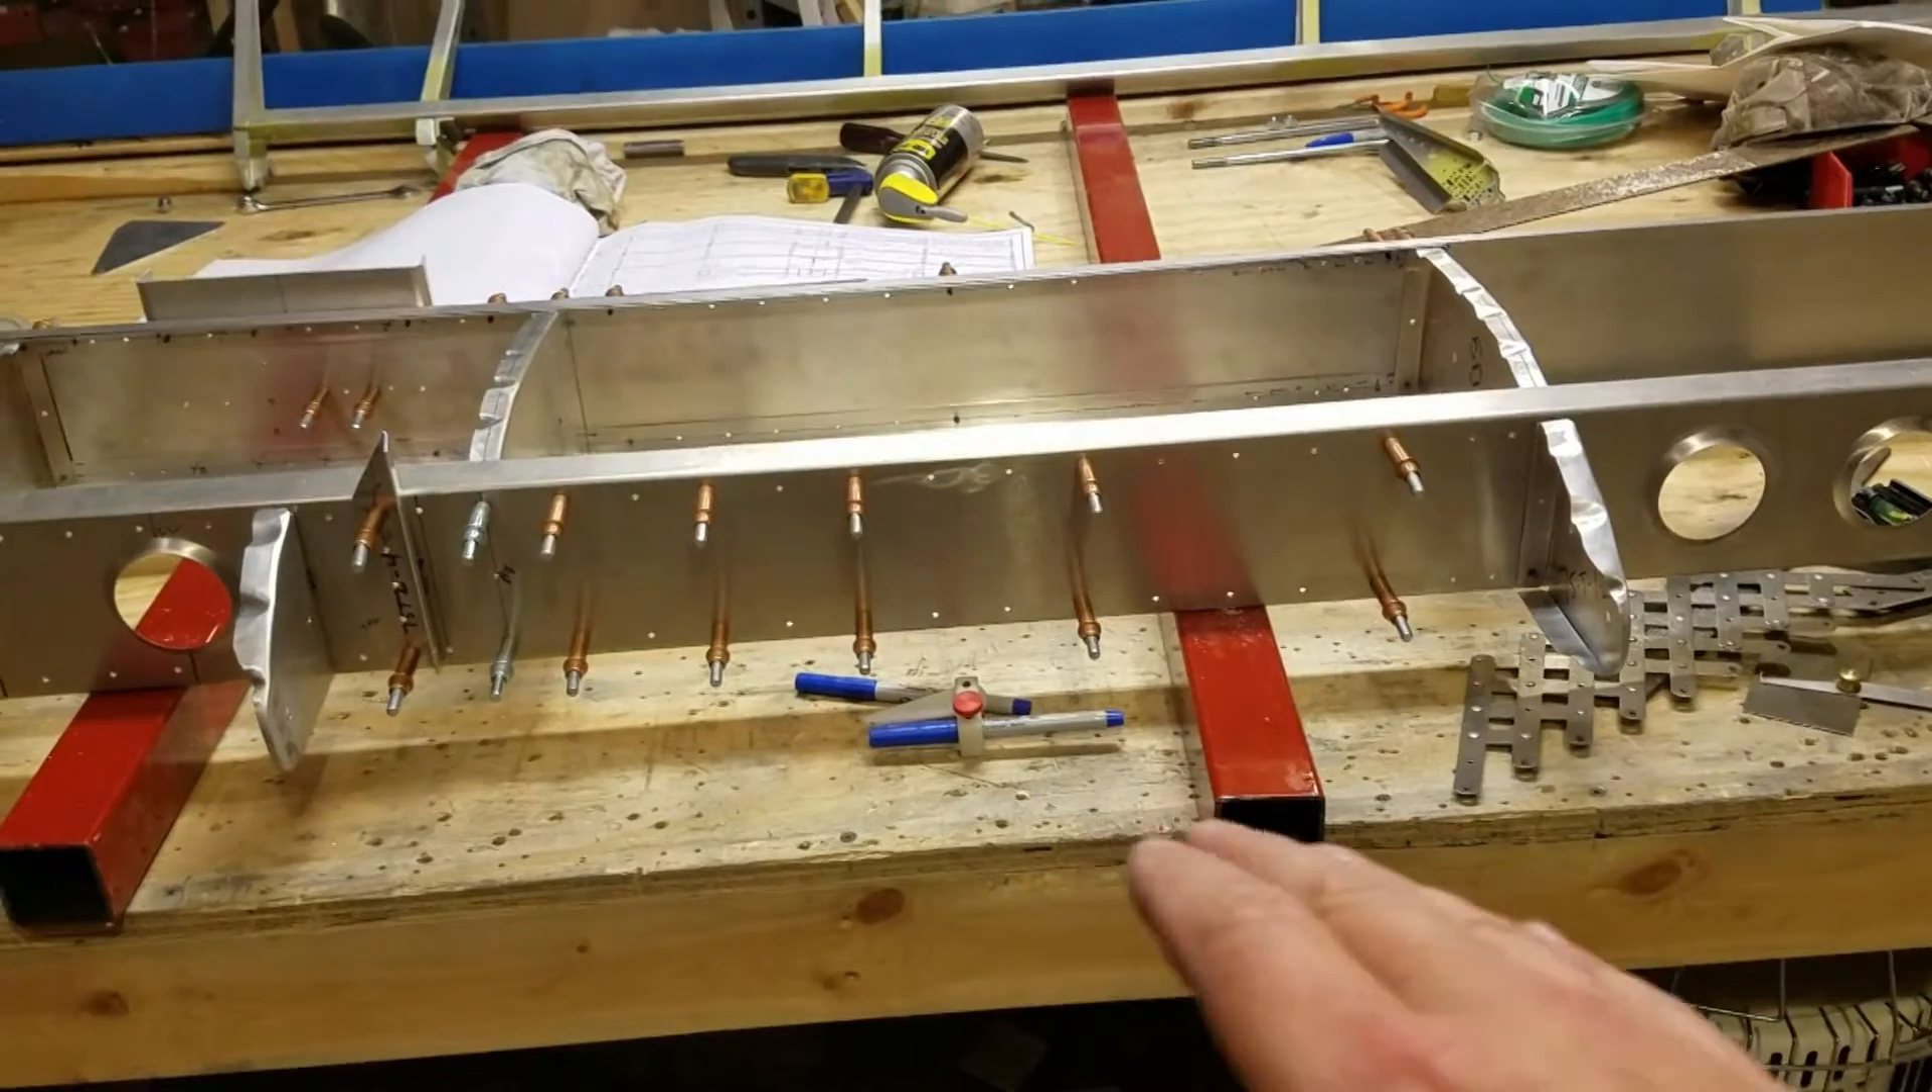I've got the nose ribs attached and you can see I've used some square tubing down here.